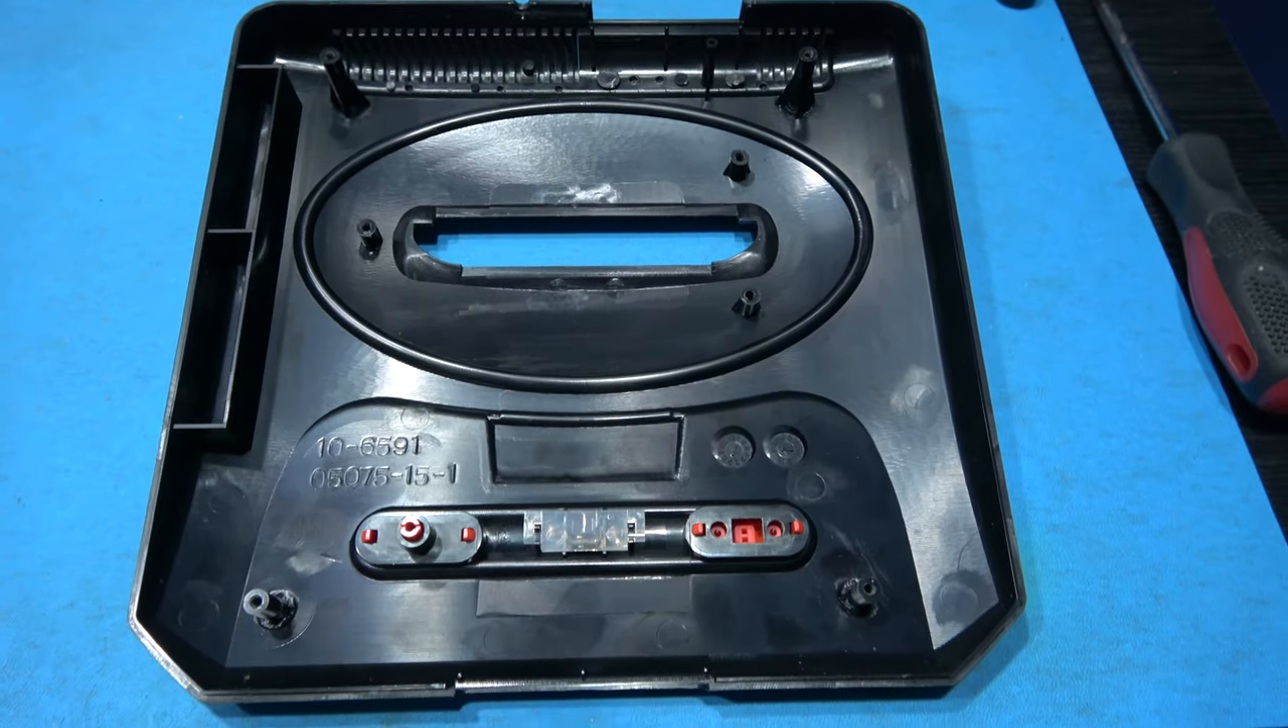That's the cartridge slot housing removed, what I need to do now is remove the power button and the reset button and I also need to remove the light pipe for the power indicator.